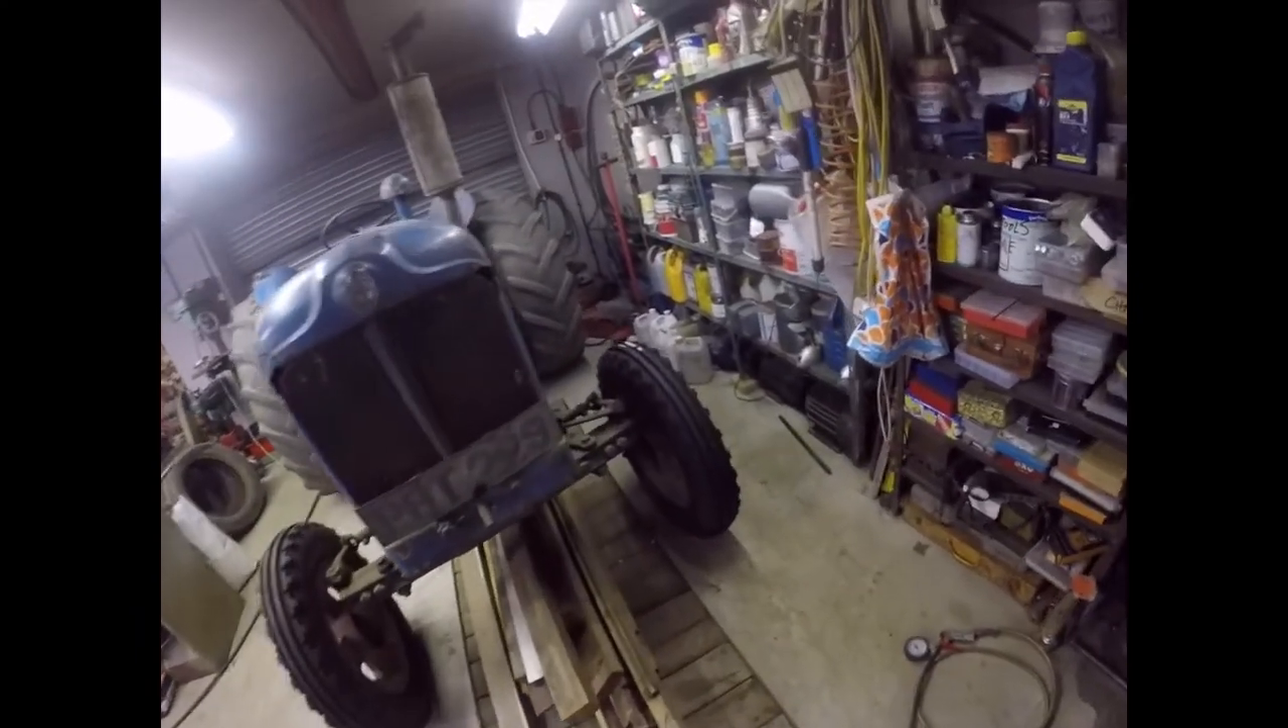Tractor sat on new tyres. Doesn't that look good?